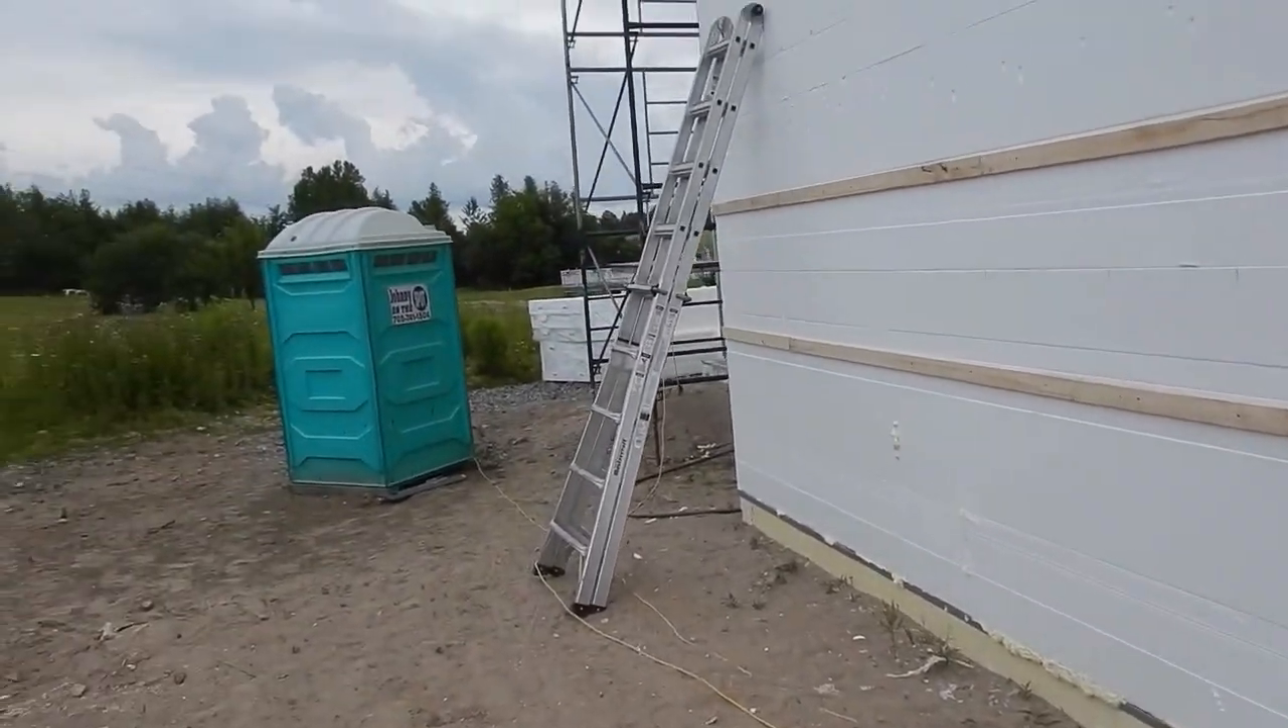Oh, they've also started putting the strapping on for the metal siding. That'll come later.